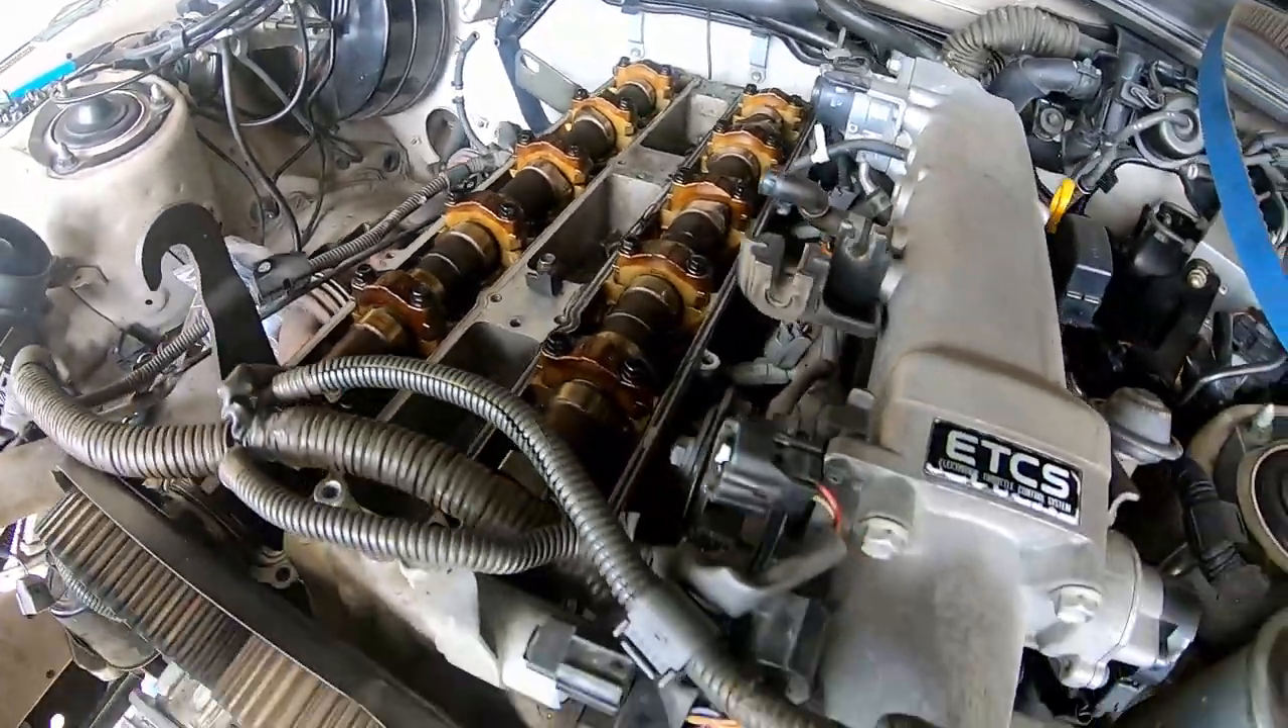Cam covers are off and there's our beautiful cams.